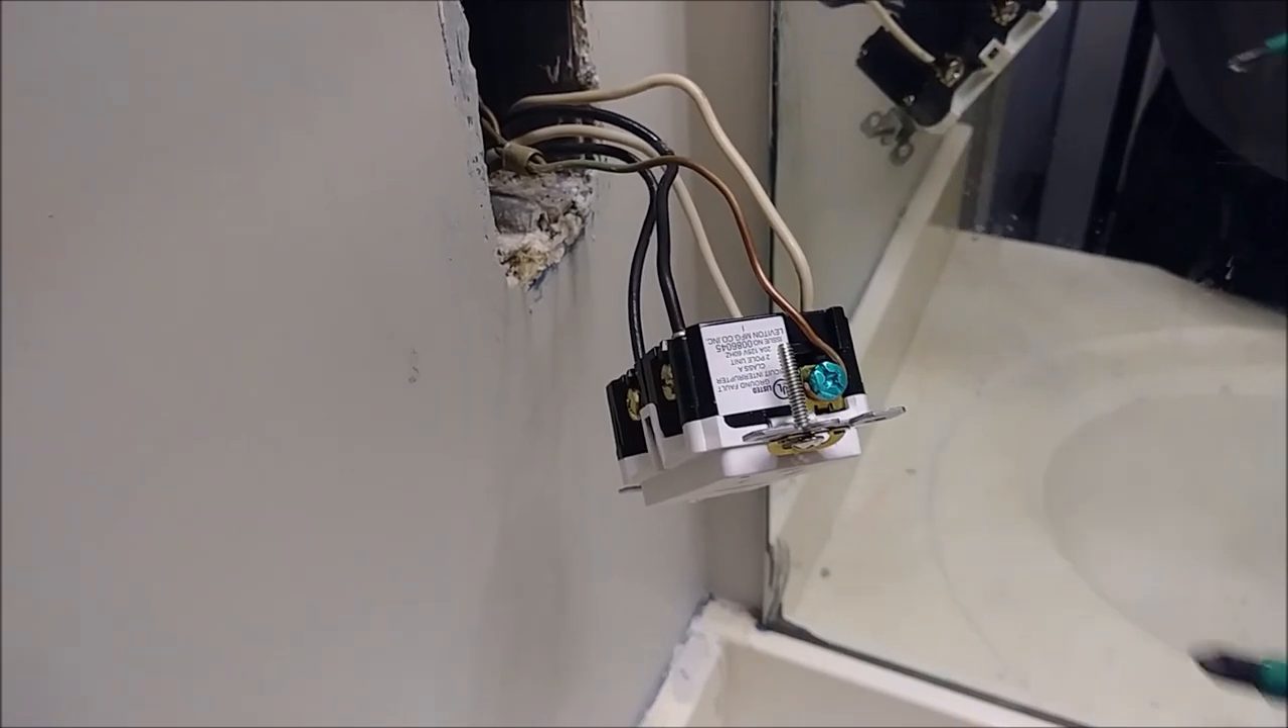I actually put the wire, the ground wire around this screw, under the screw really.